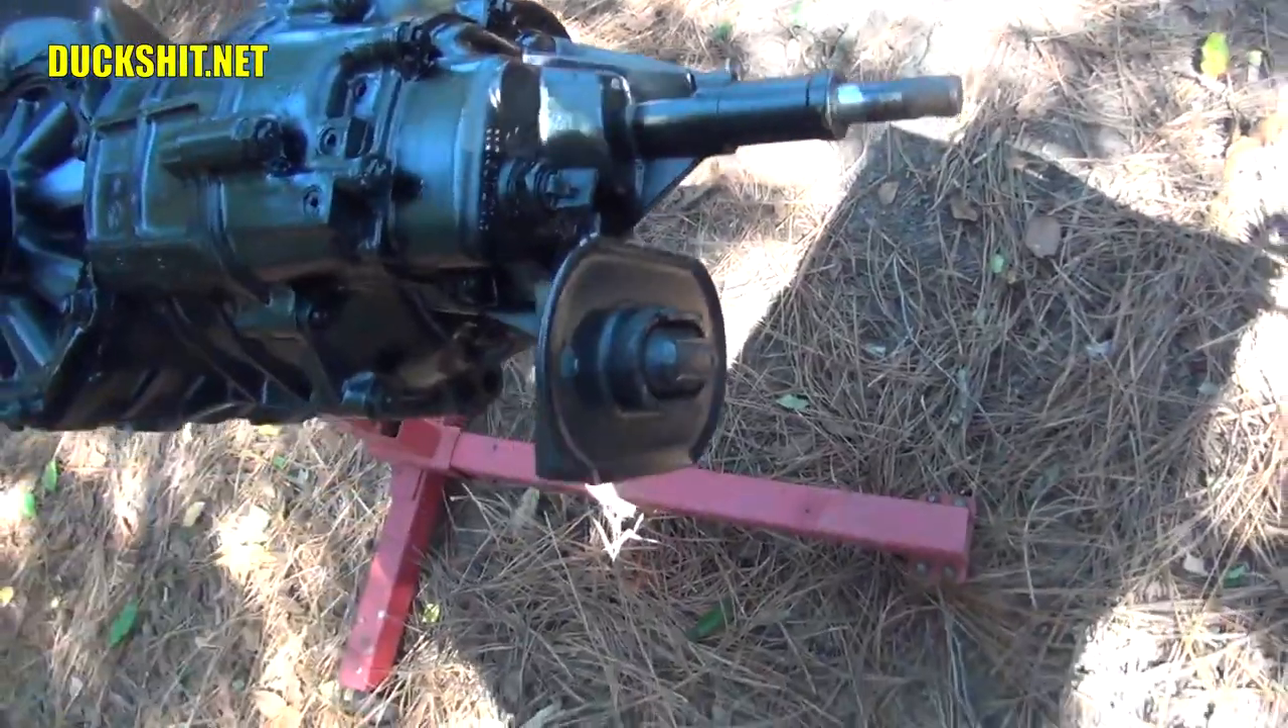All right our front mount is now installed ready to rock and roll.